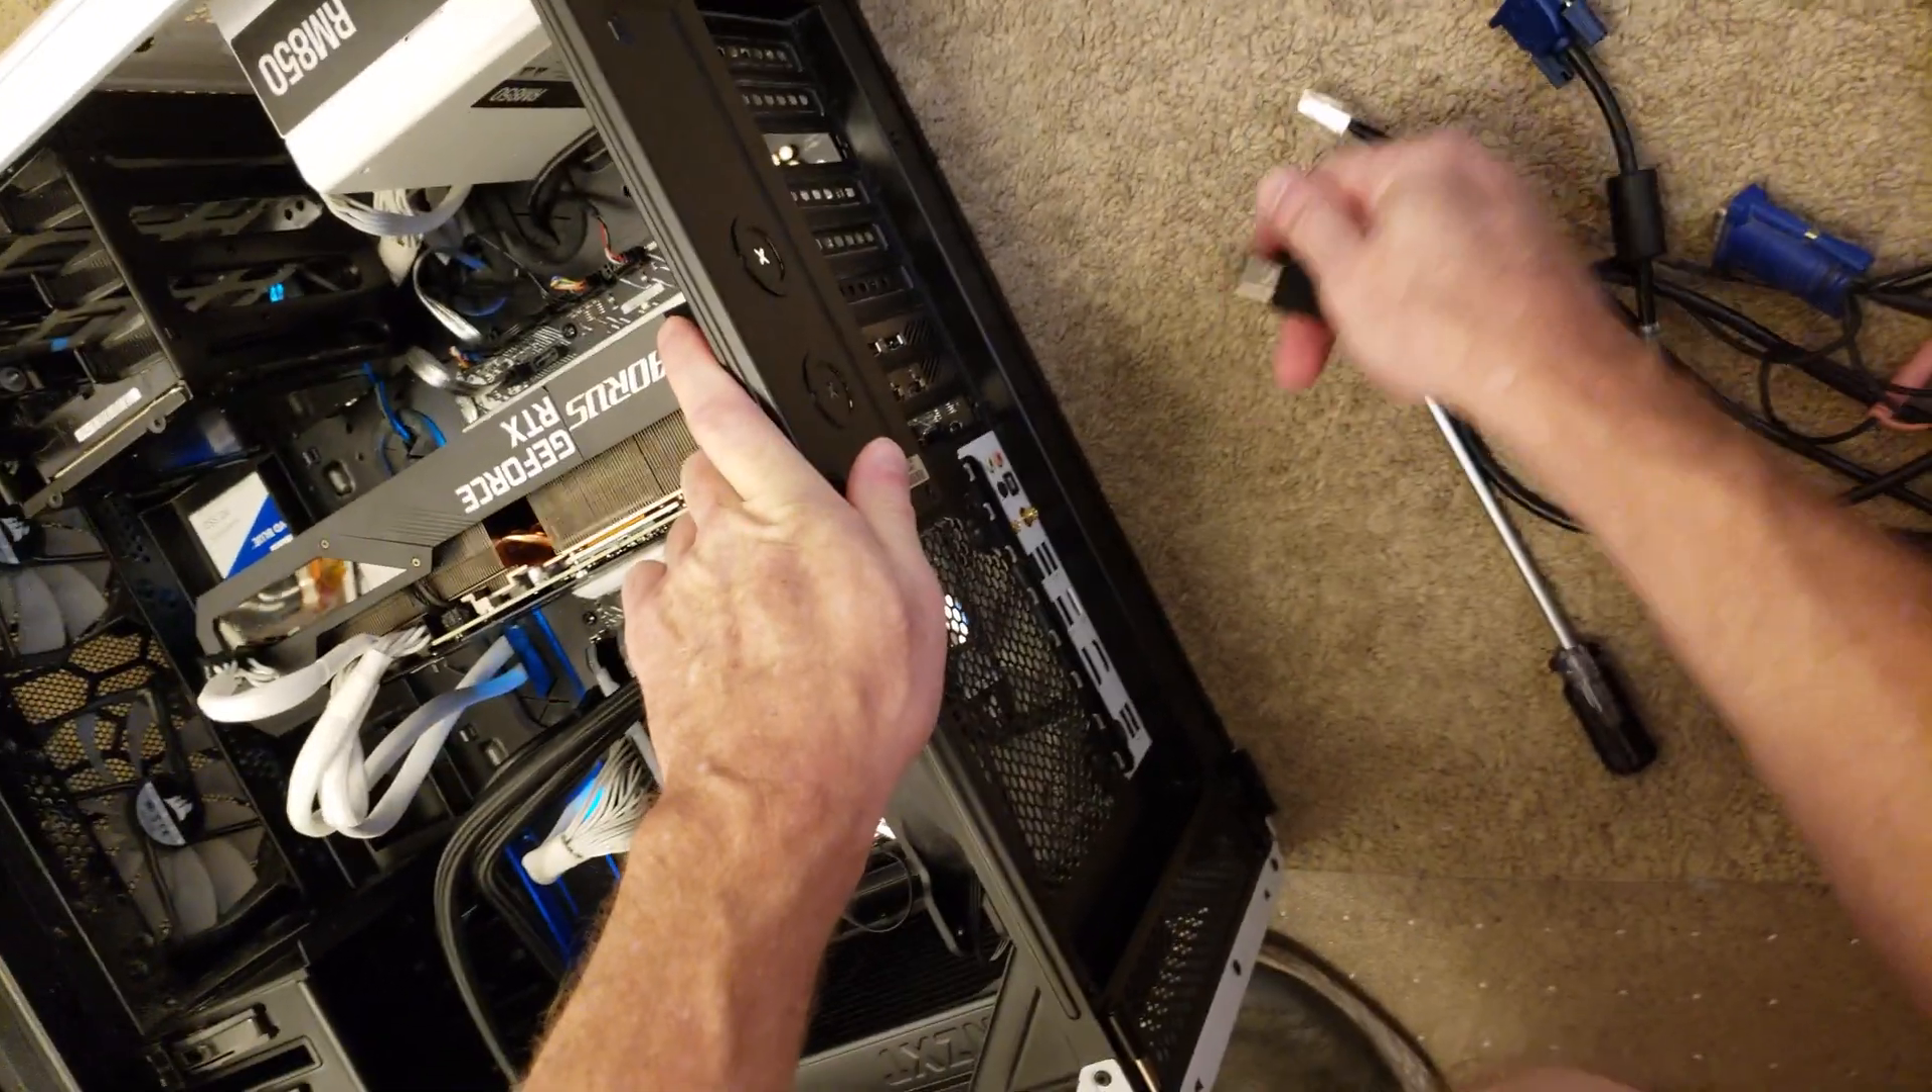Okay so graphics cards installed just need to hook up the computer.